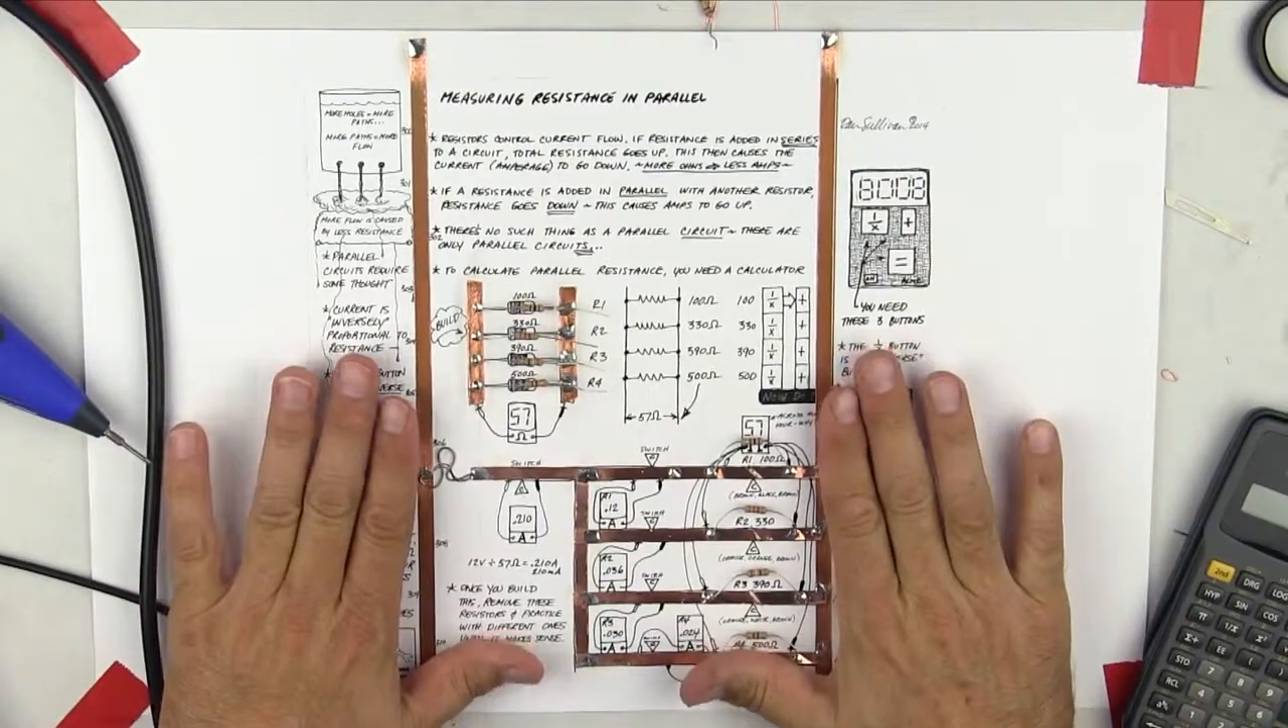So, okay, so what I've done, I've already created the circuits here.